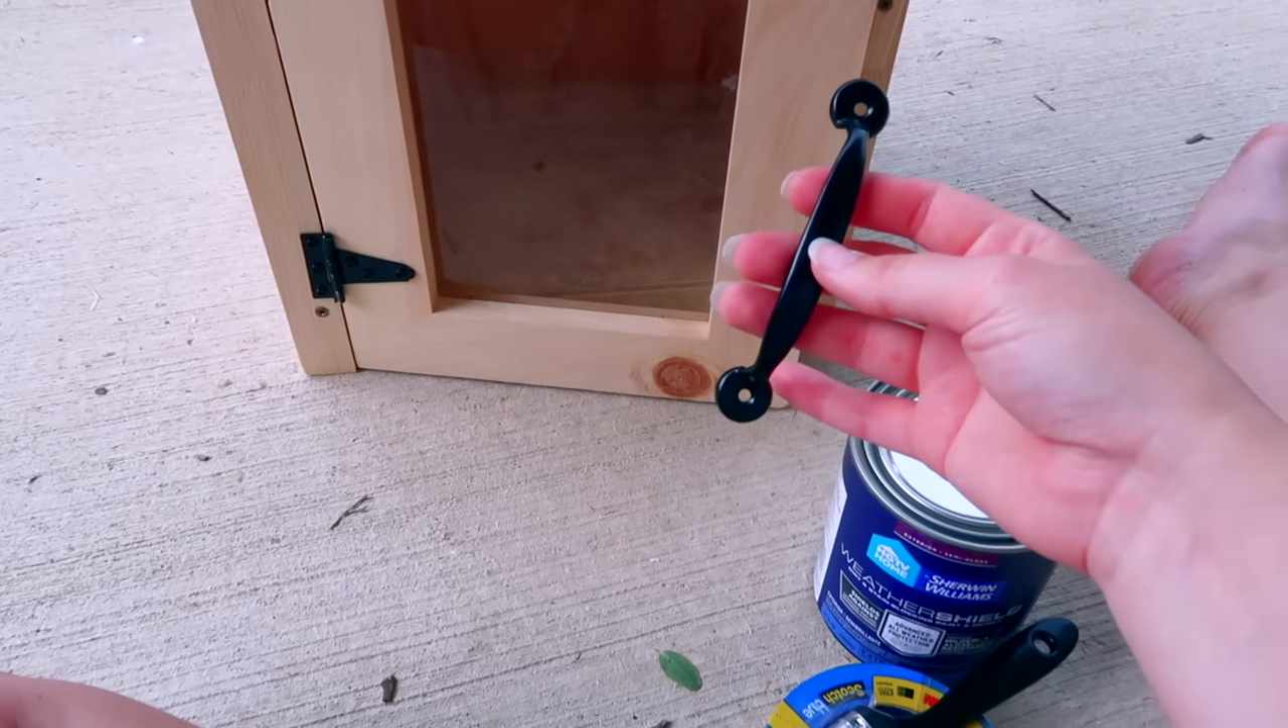I did not put on the handle yet.